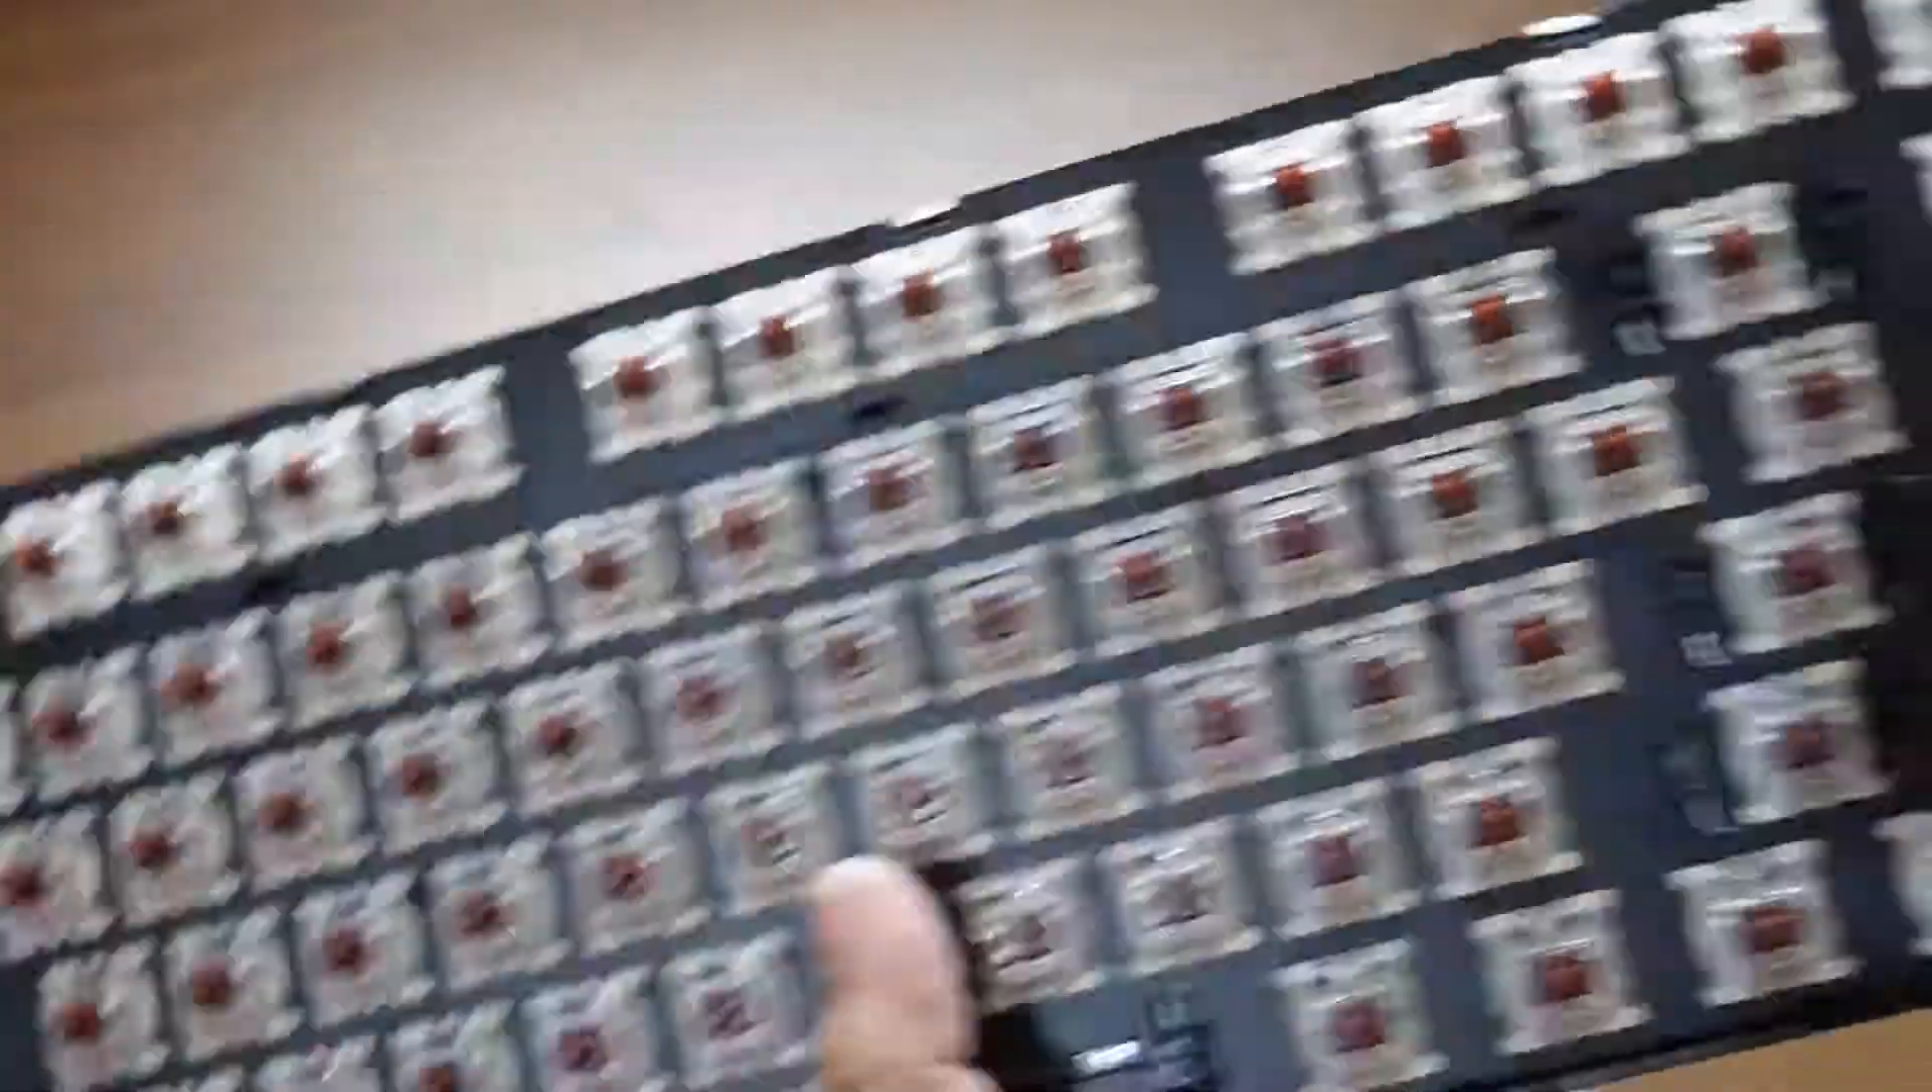I have opened all of the keycaps you can see it here and only the switches are here.